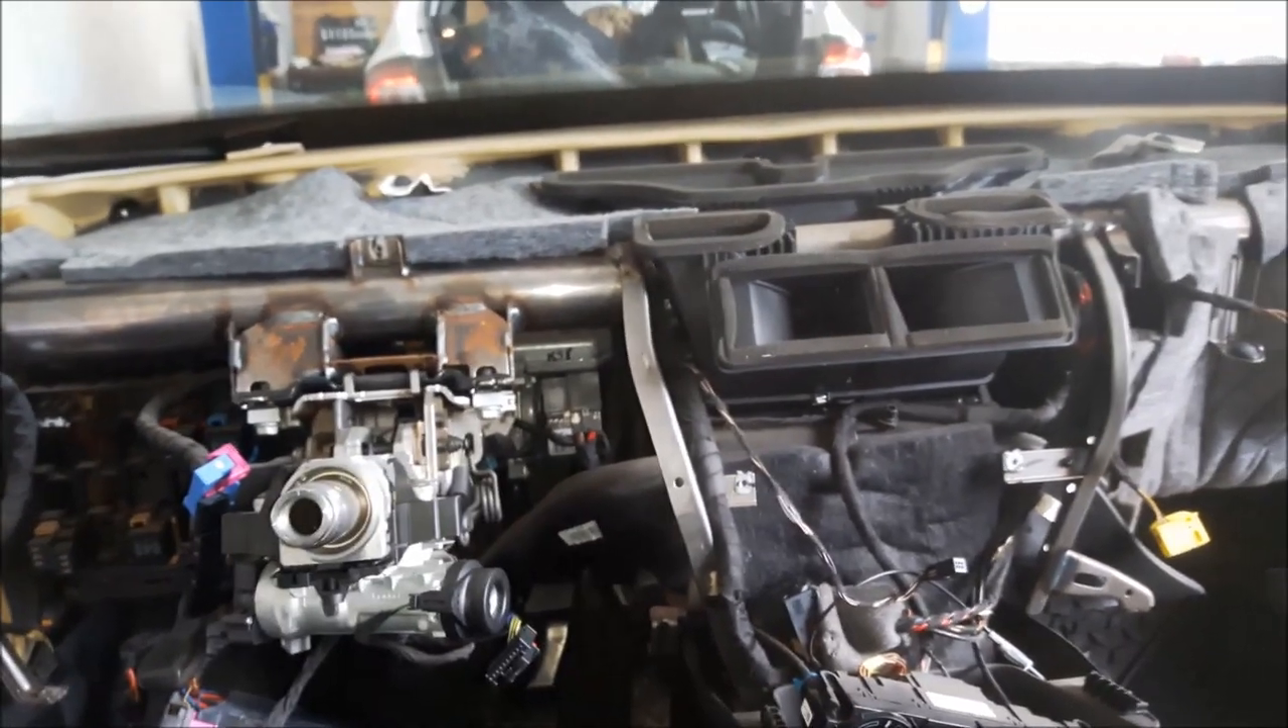Now the dashboard has been removed.